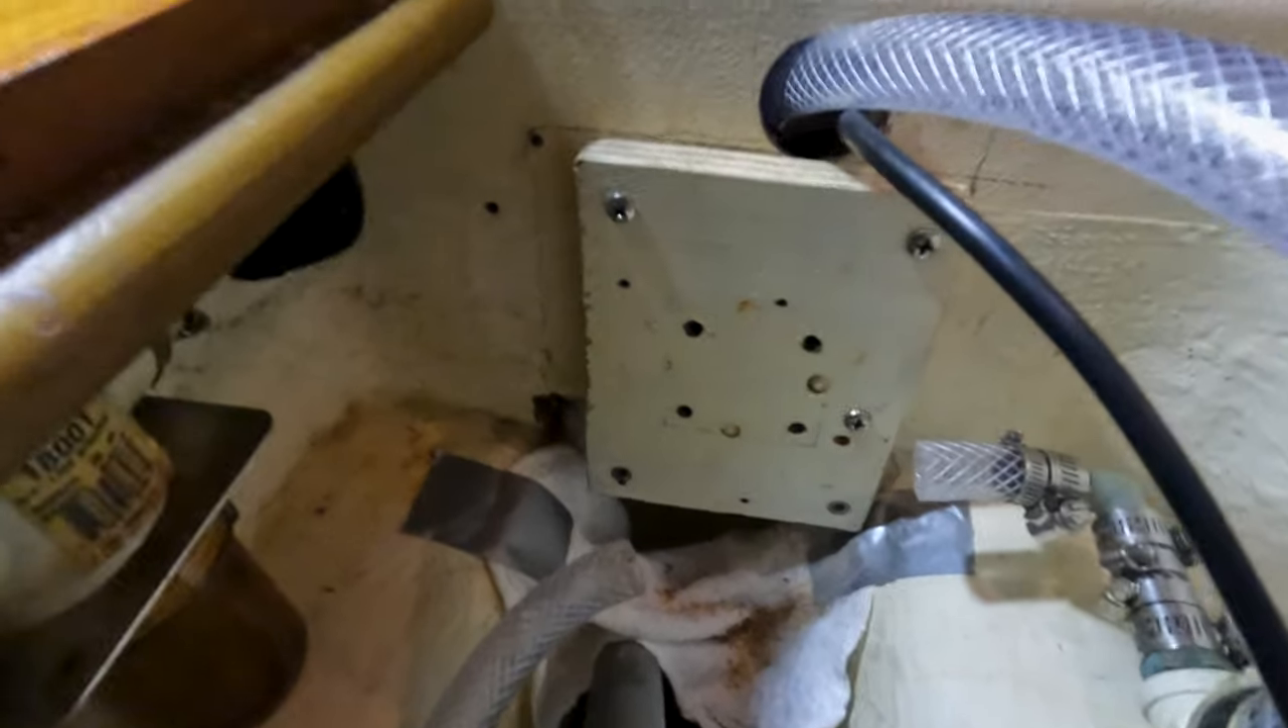We have our panel mounted now for the pump.